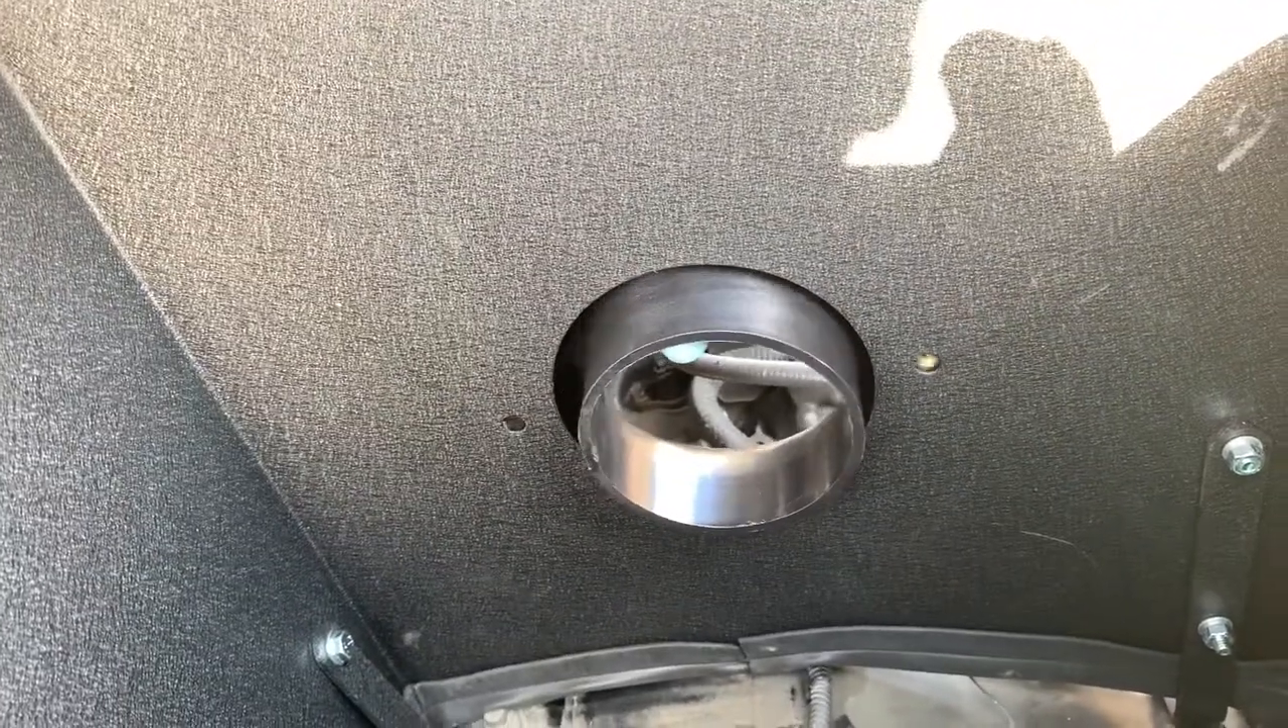The hole doesn't line up.